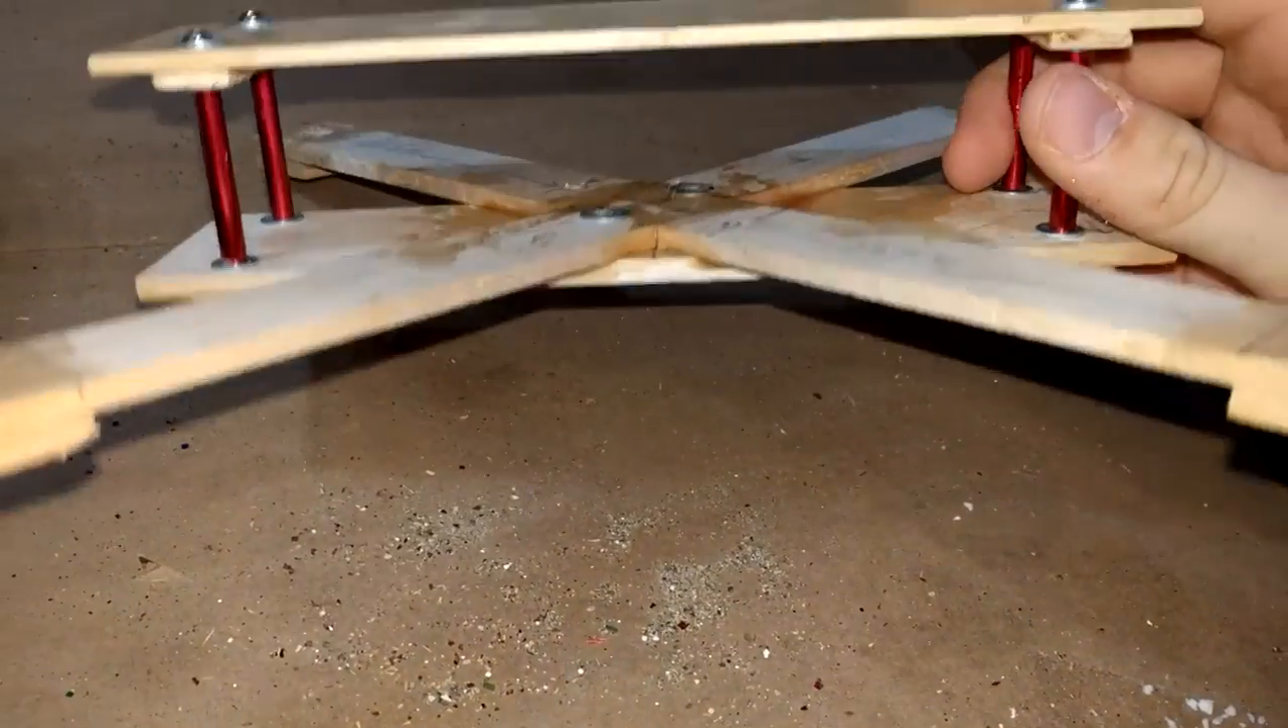A couple of the washers got stuck on there from the glue, but I'll get those out later, and then I drilled the holes for the standoff screws, and then I got the standoffs in there.